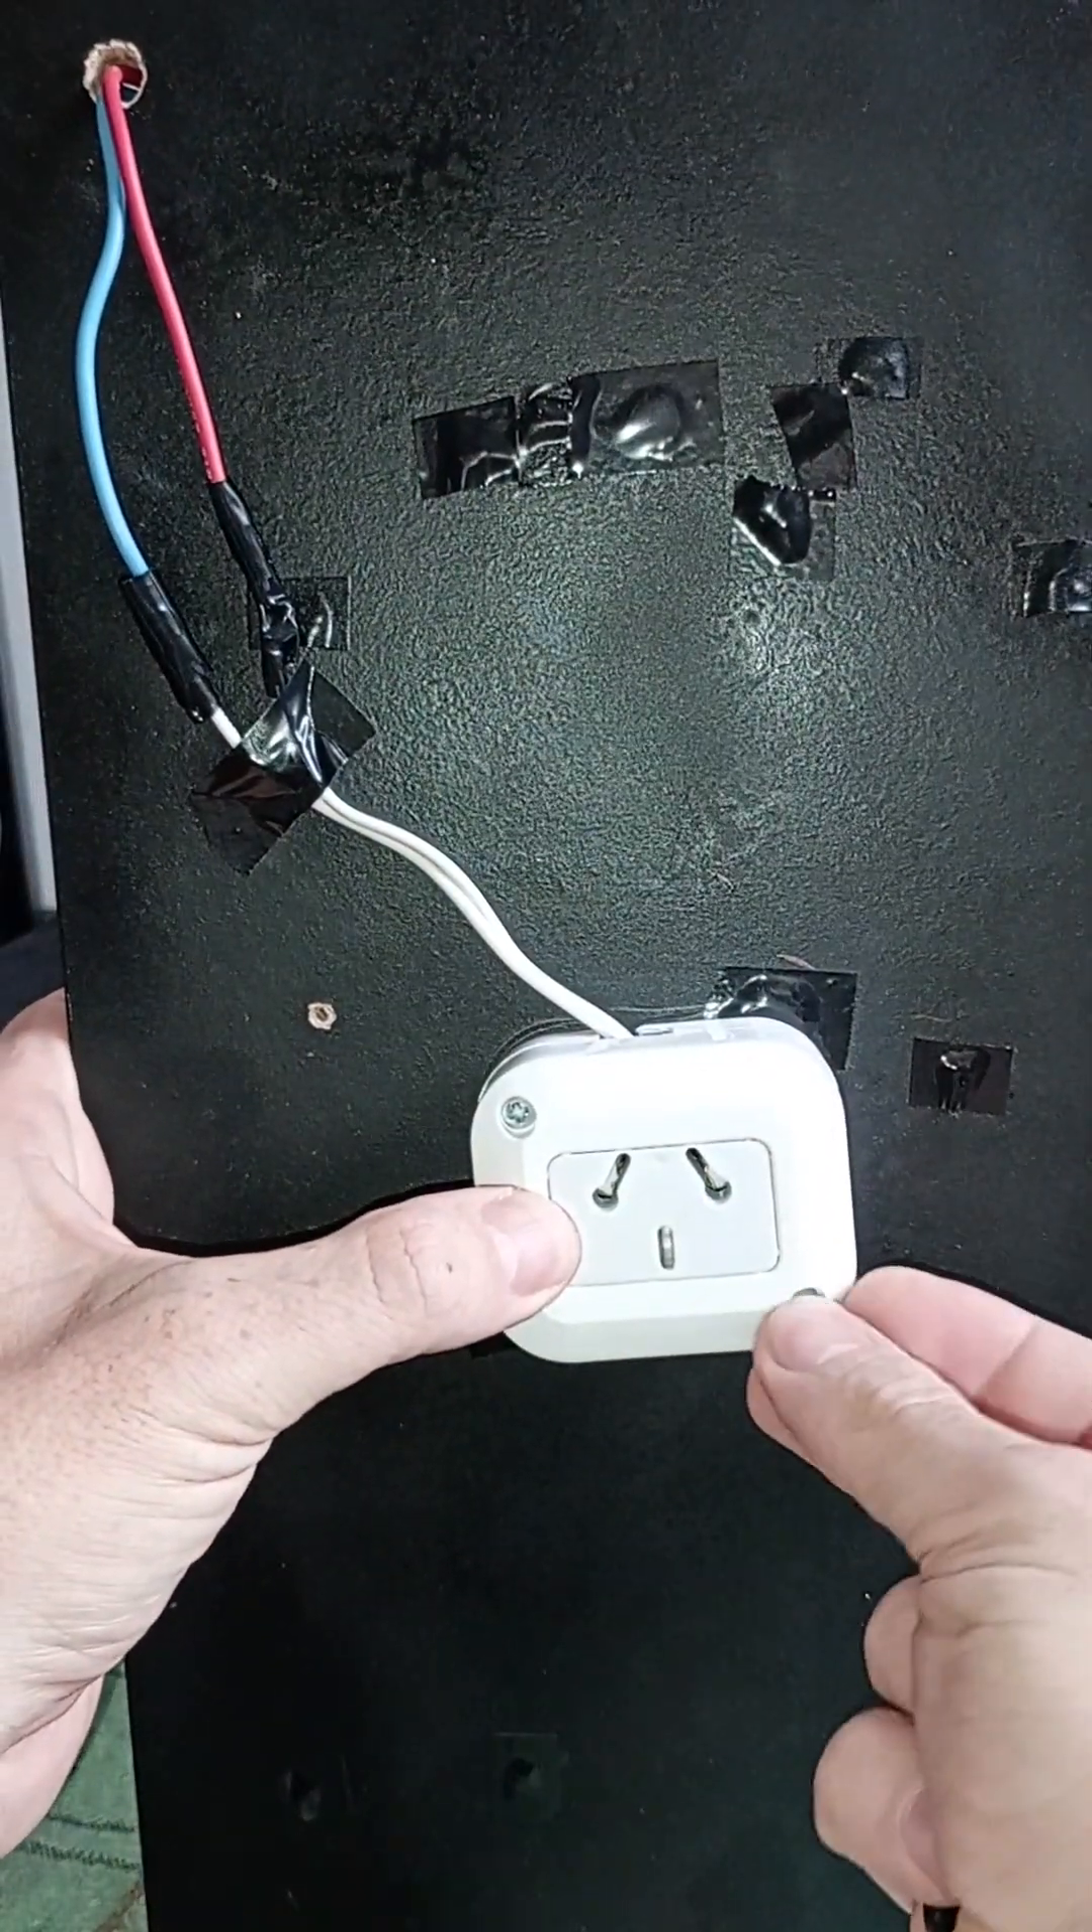Y ya estaría armado el toma corriente simple.